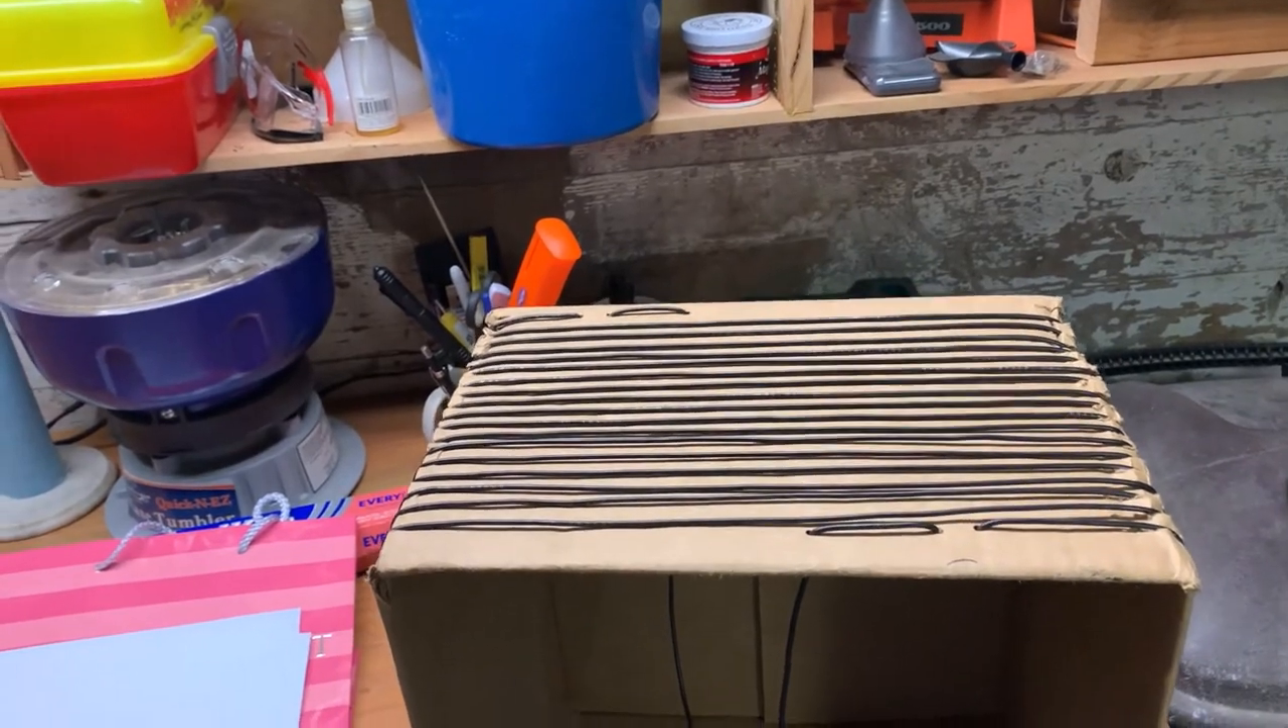All right so you can see that I've got all the wire wrapped around.